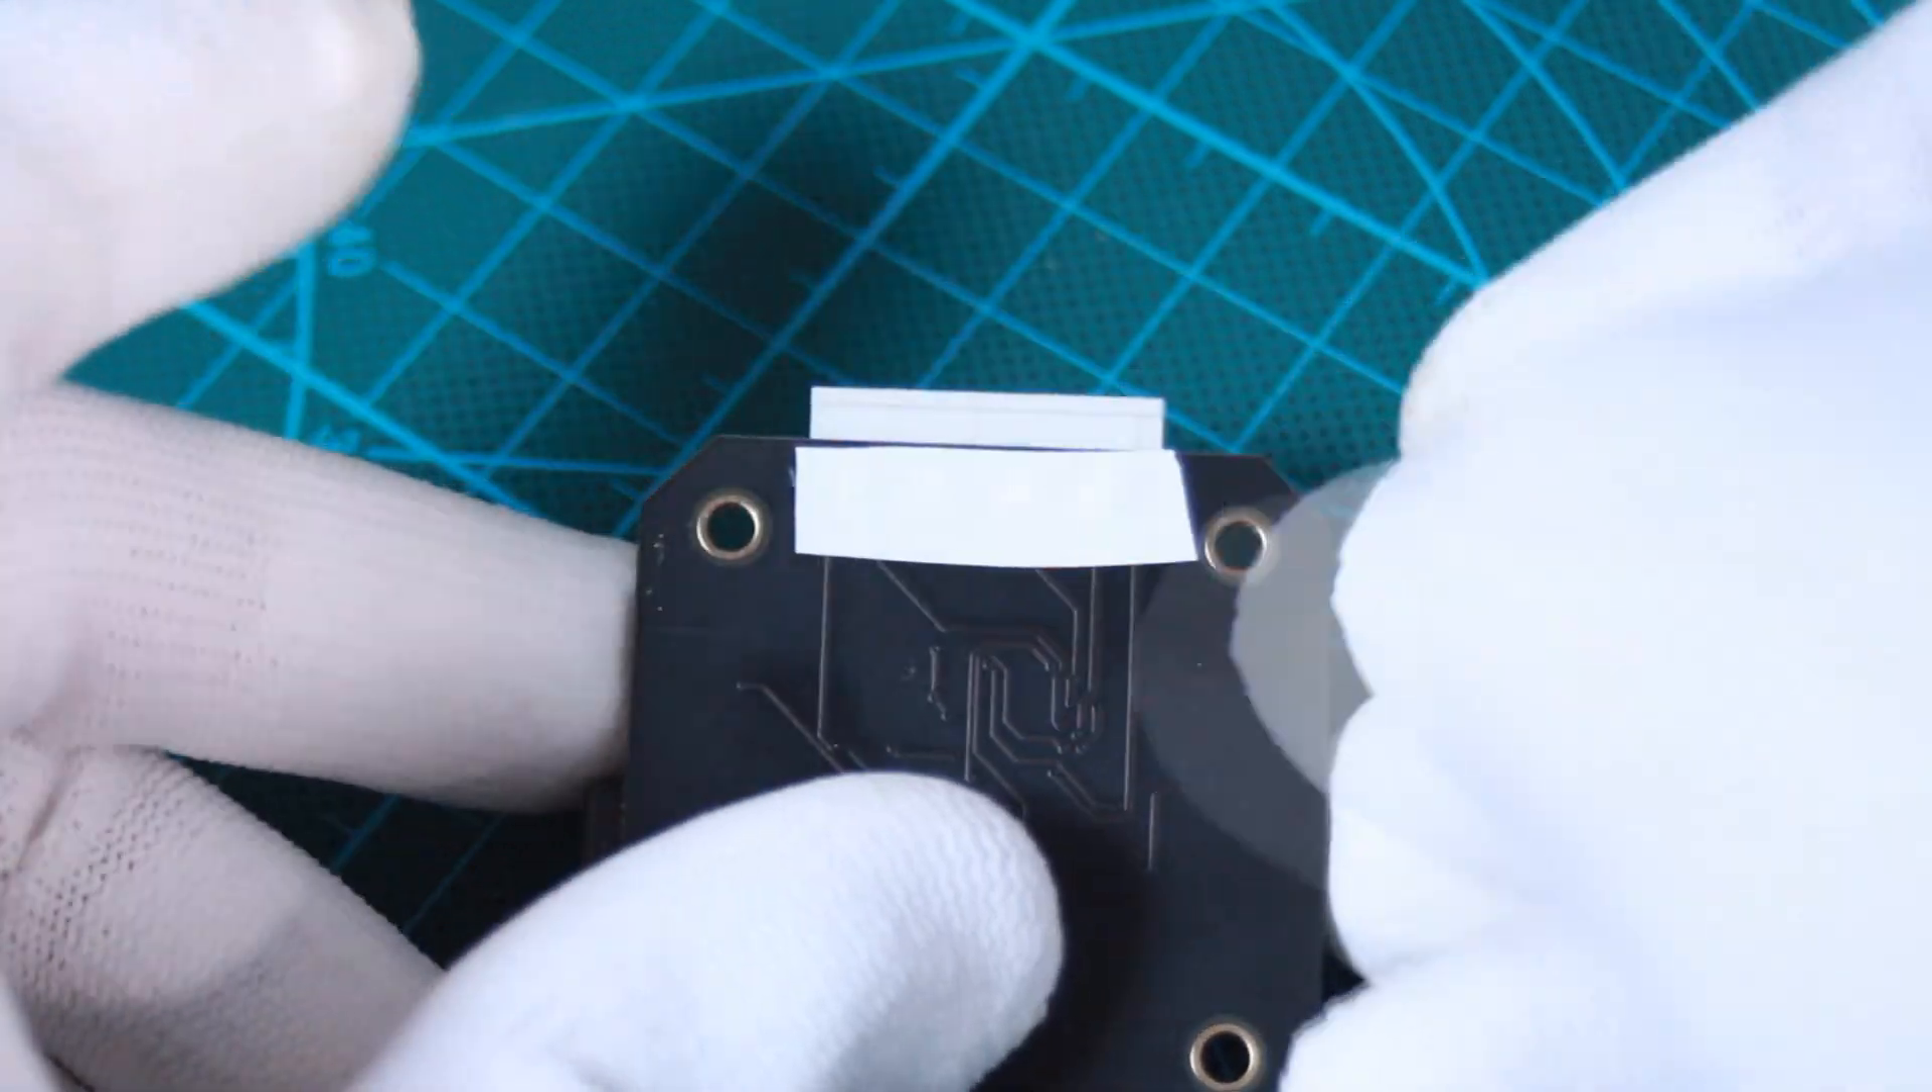Then i covered these pads with isolative tape and the shield looks ready.